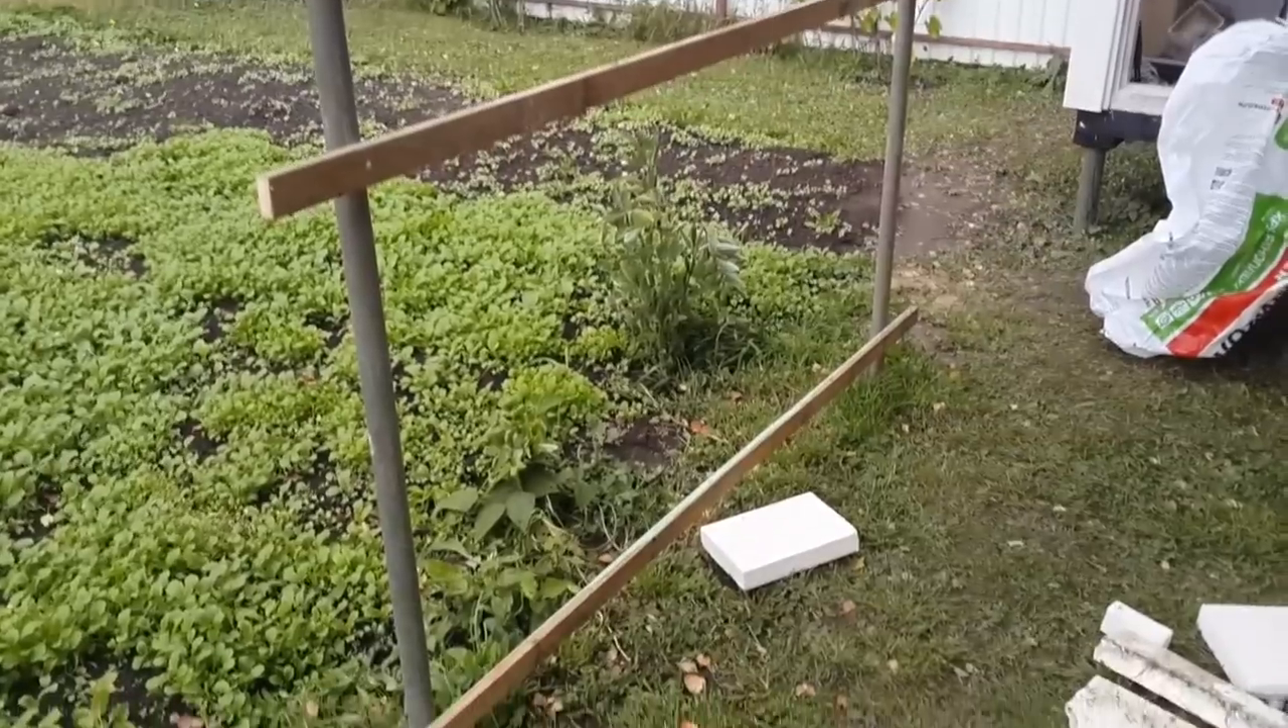Поликарбоната у меня больше нет, поэтому рейки-то я закрепил. Но лист мы потом, по возможности, сюда установим.